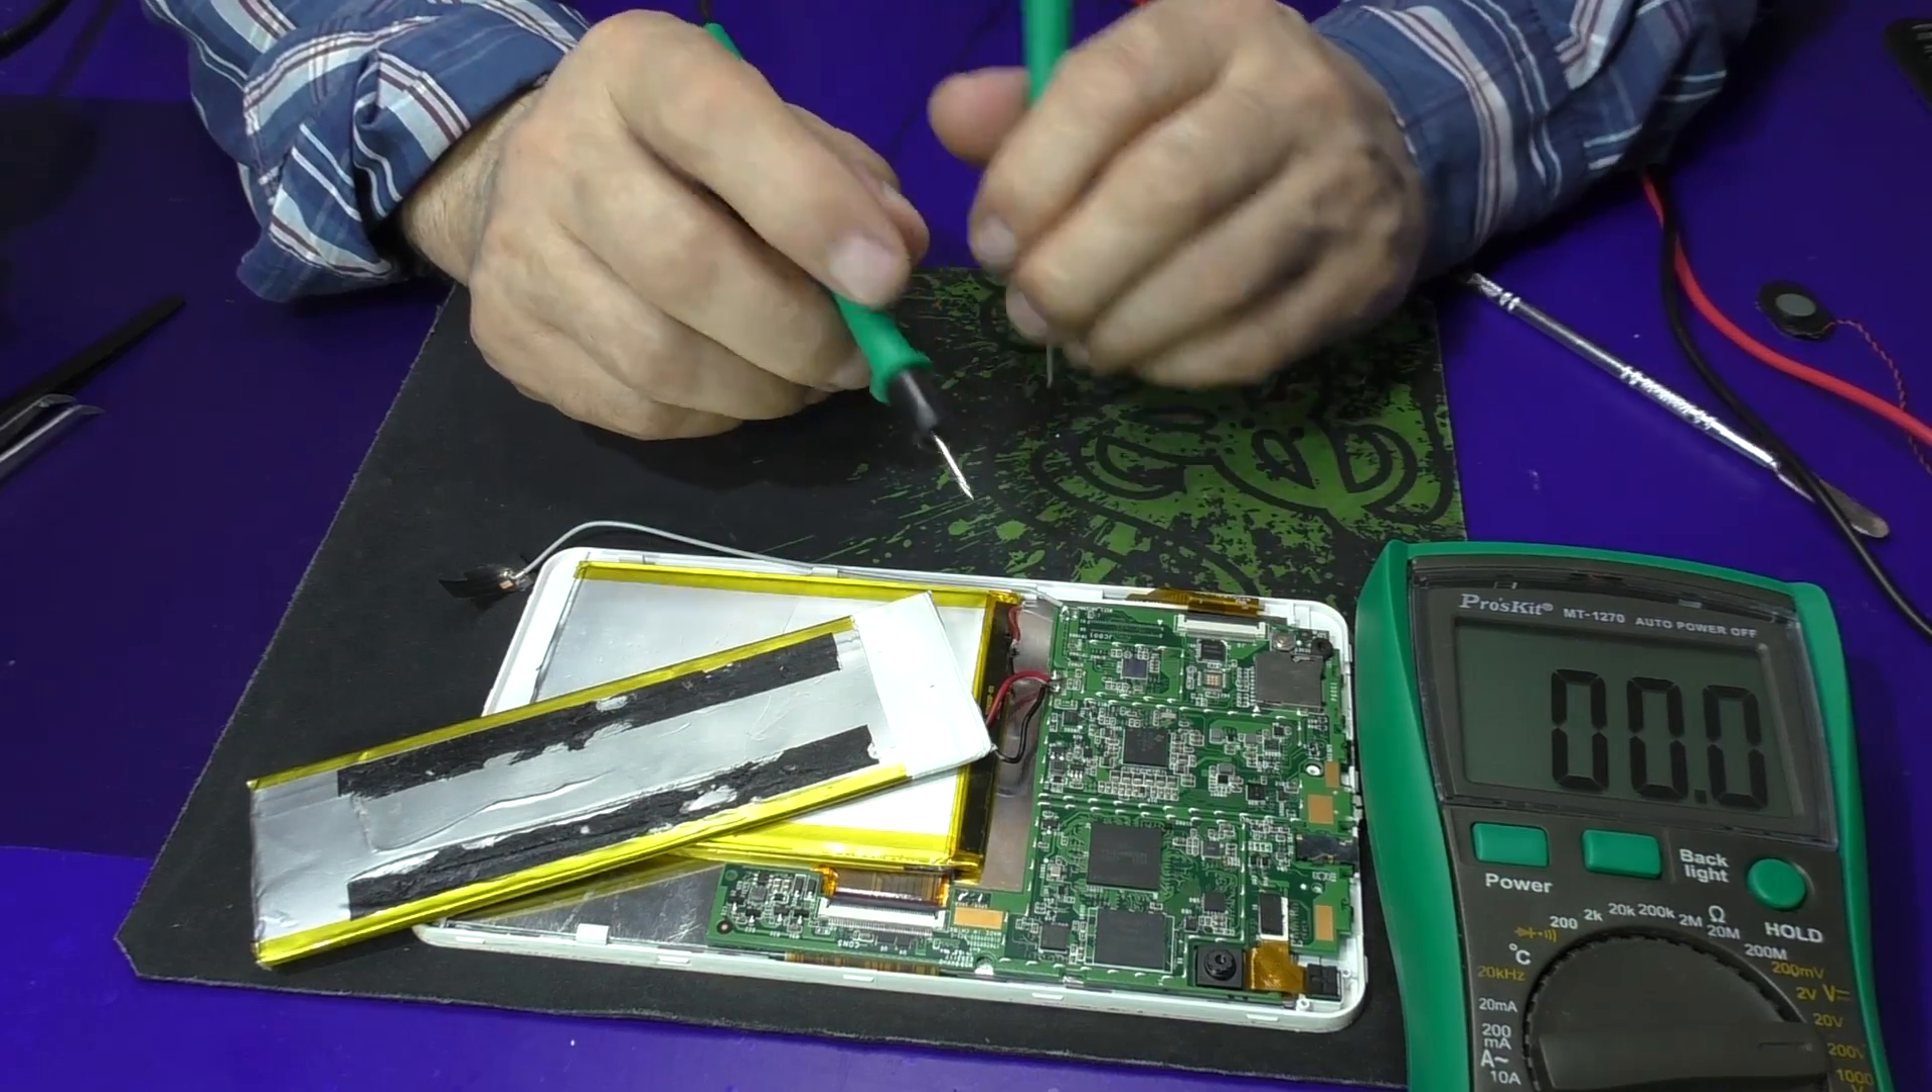Cihazımız normalde tetikliyor şu anda. Anakartı taktım.